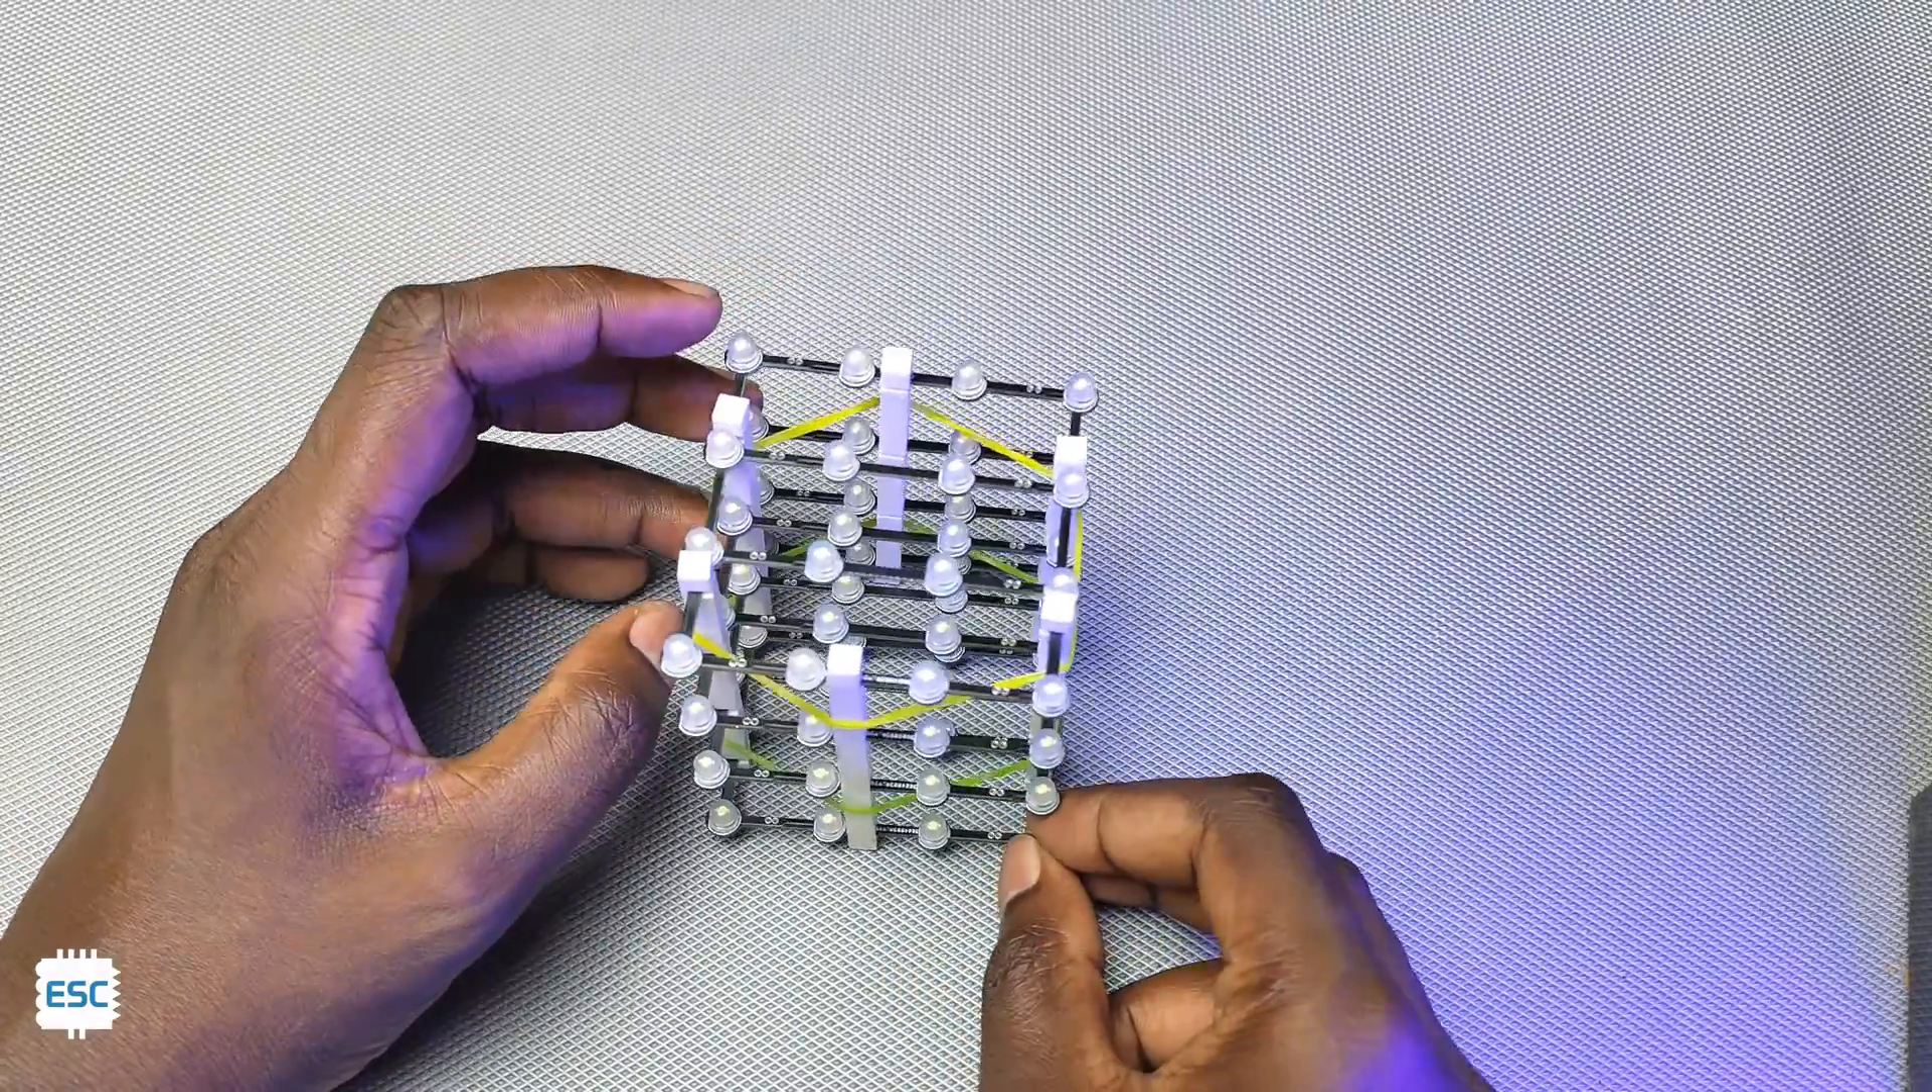With the help of this jigs, I stacked the four layers and secured it with some rubber bands.